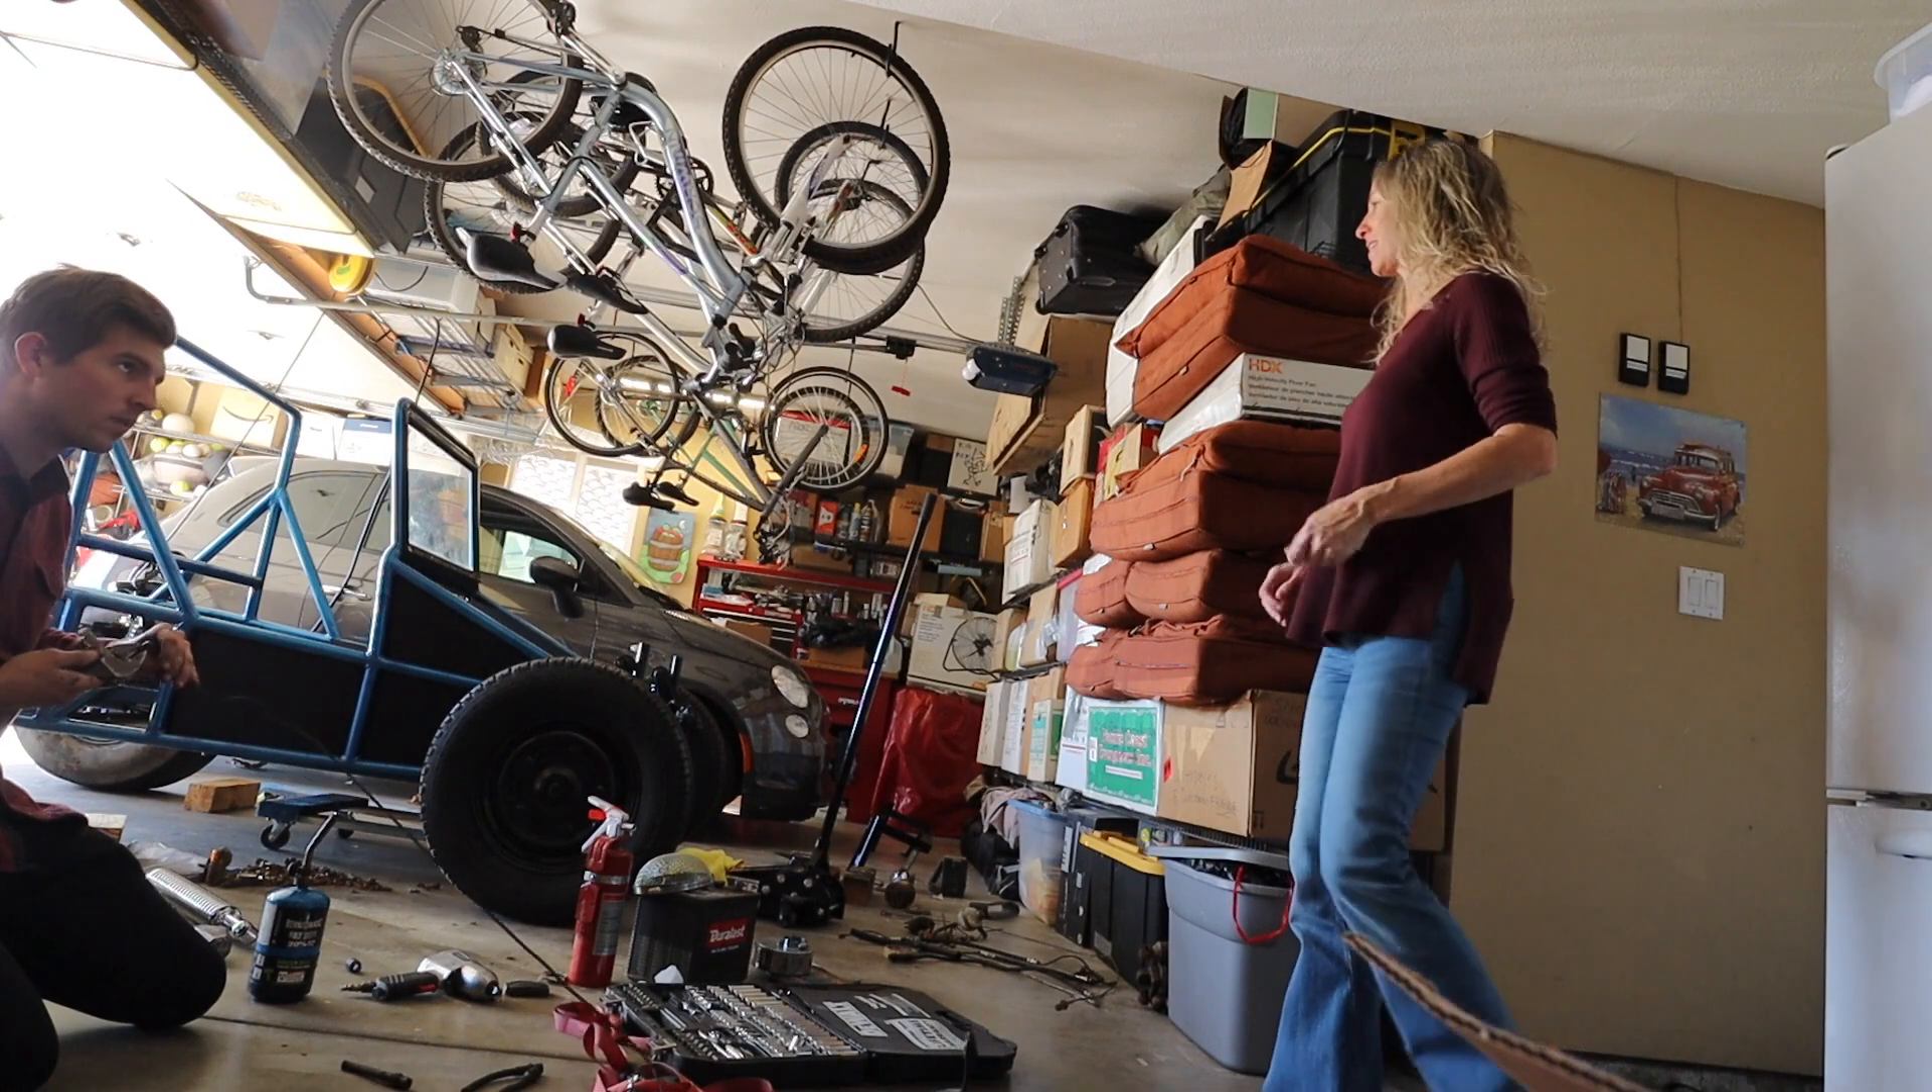Hey we got the tires on and the suspension looks more like a car.